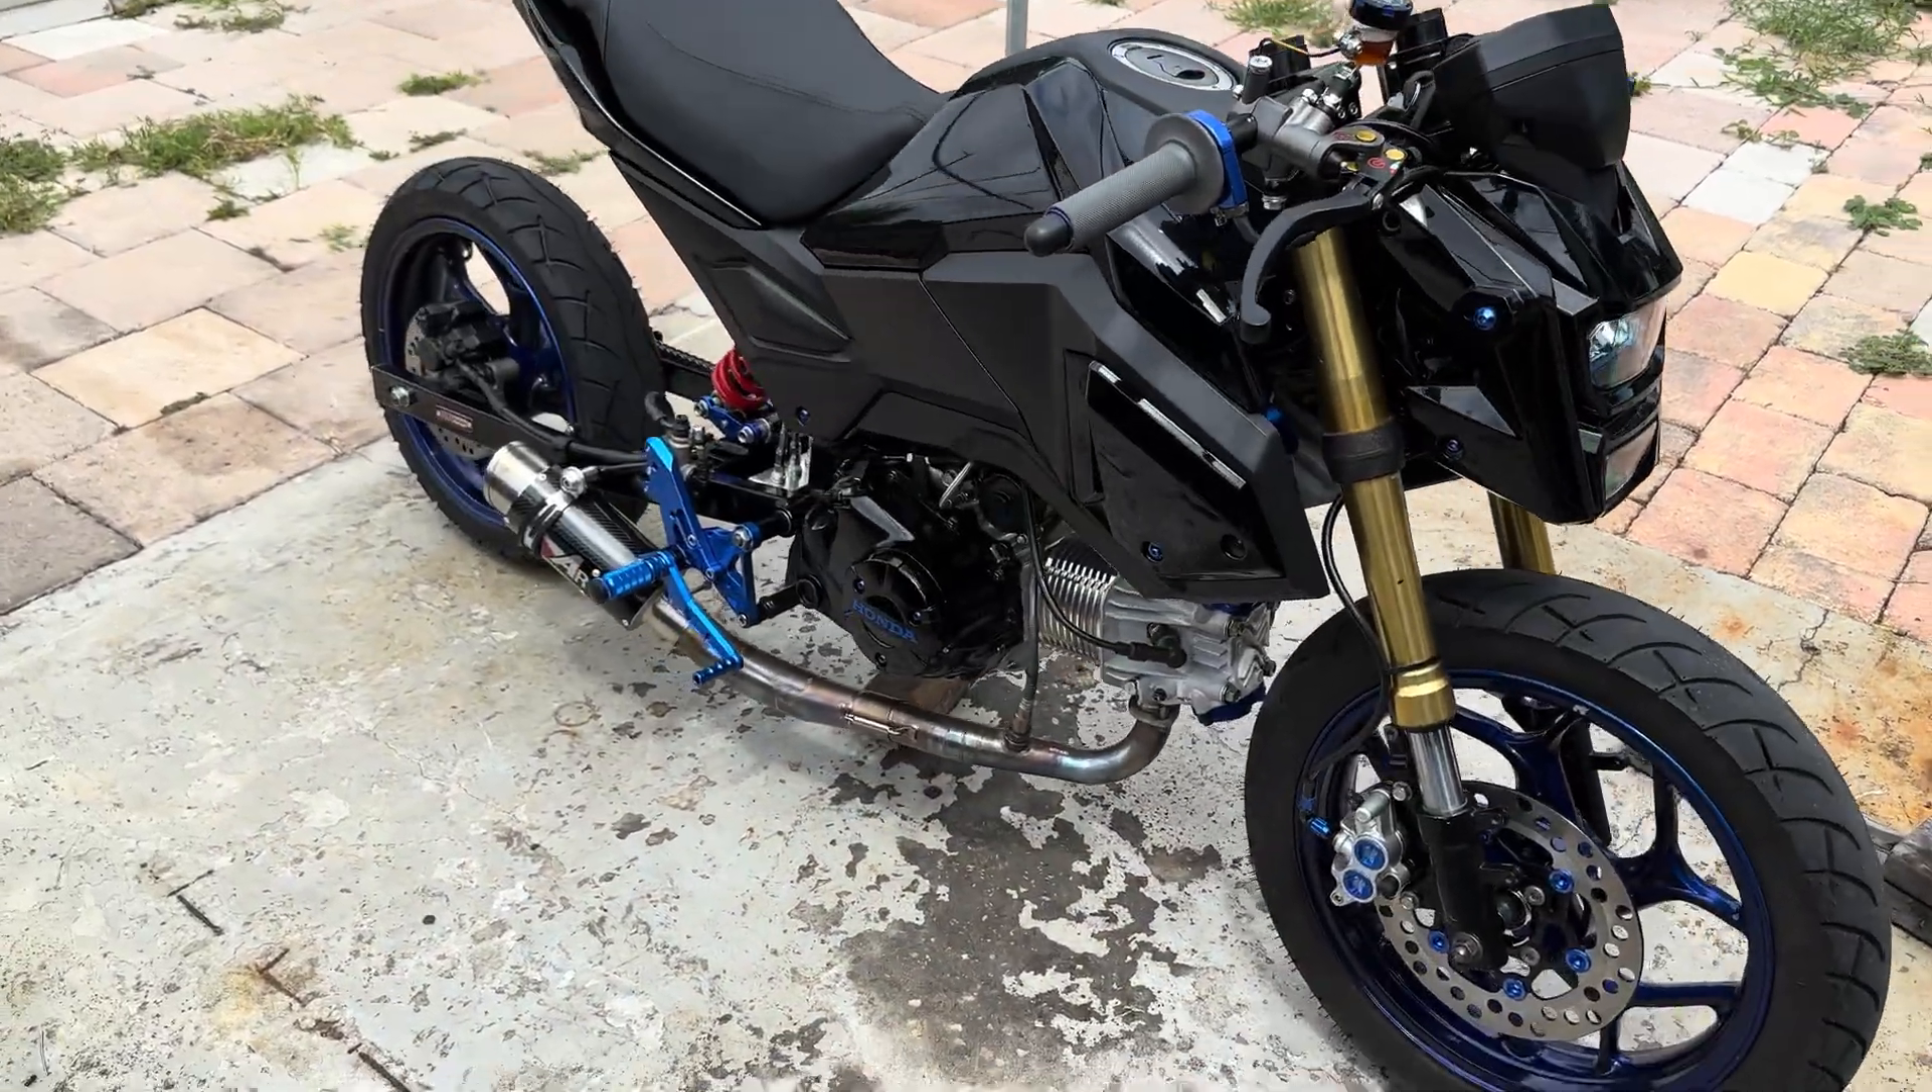All right guys so i got the motor installed it's all ready to go.